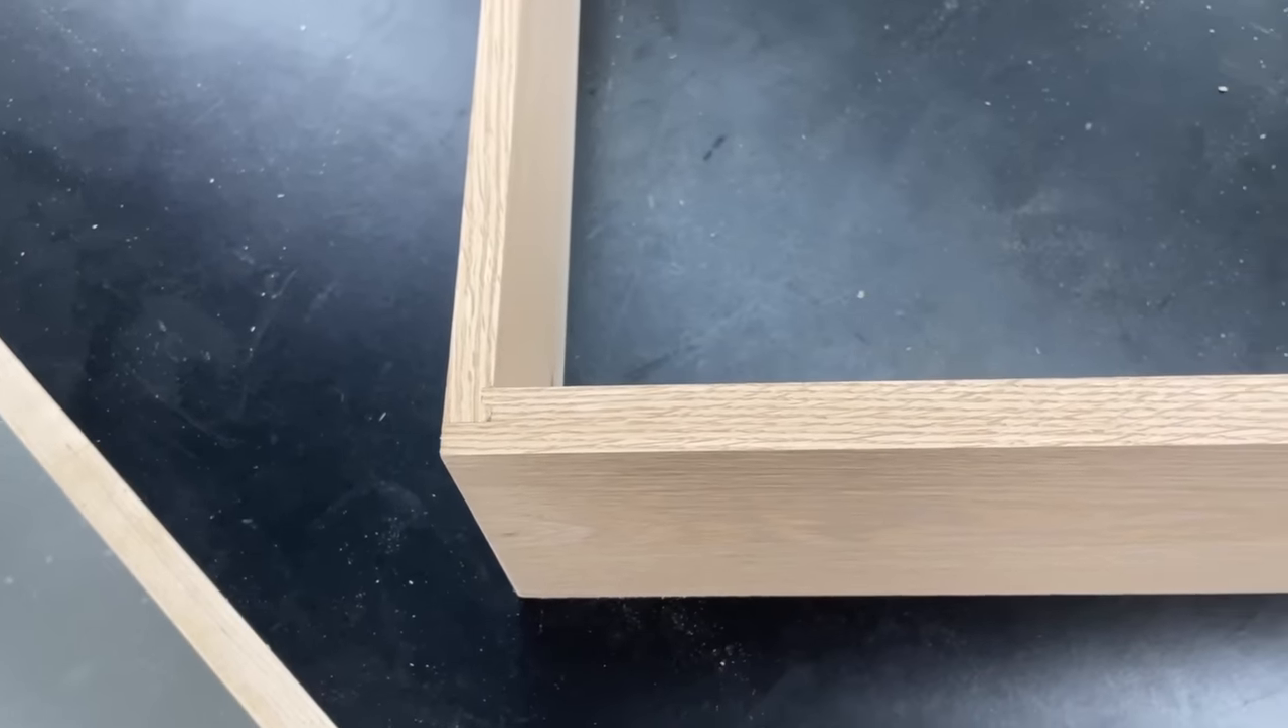And just like that we have our three quarter inch front meeting up to our half inch sides right on the money.